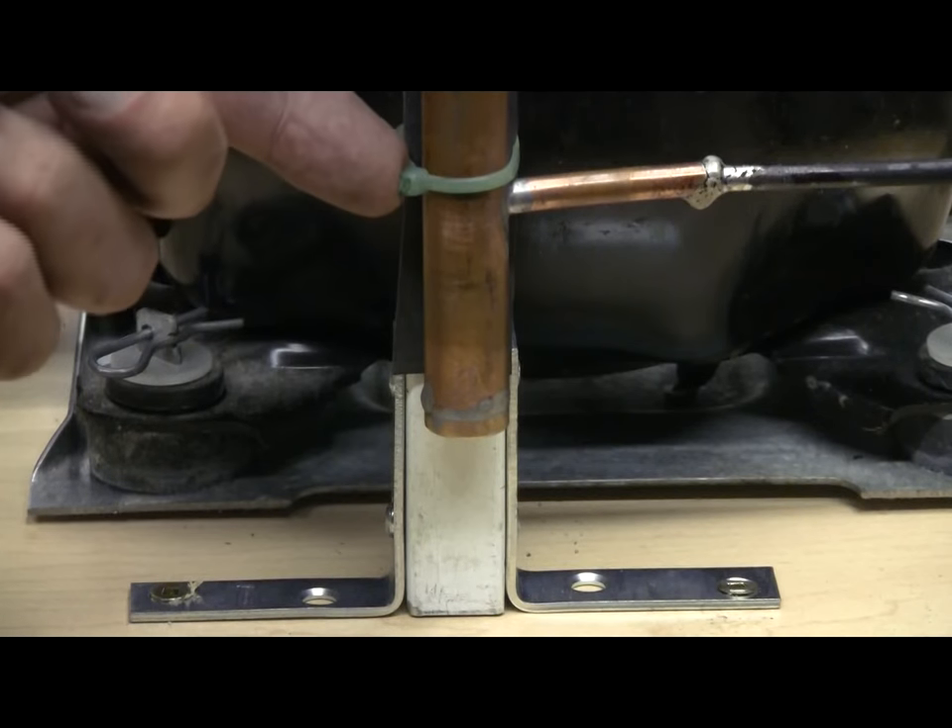Everything's attached together with a couple of tie wraps that can be seen.